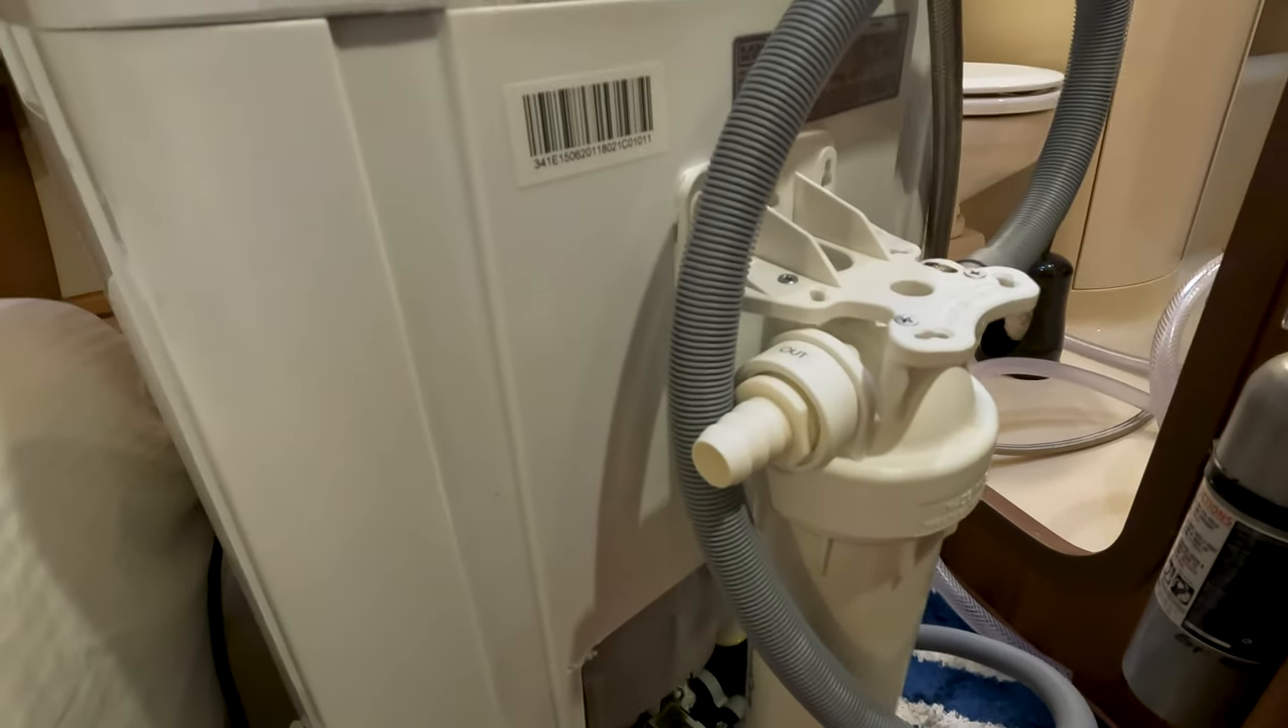We have the filter housing now mounted.